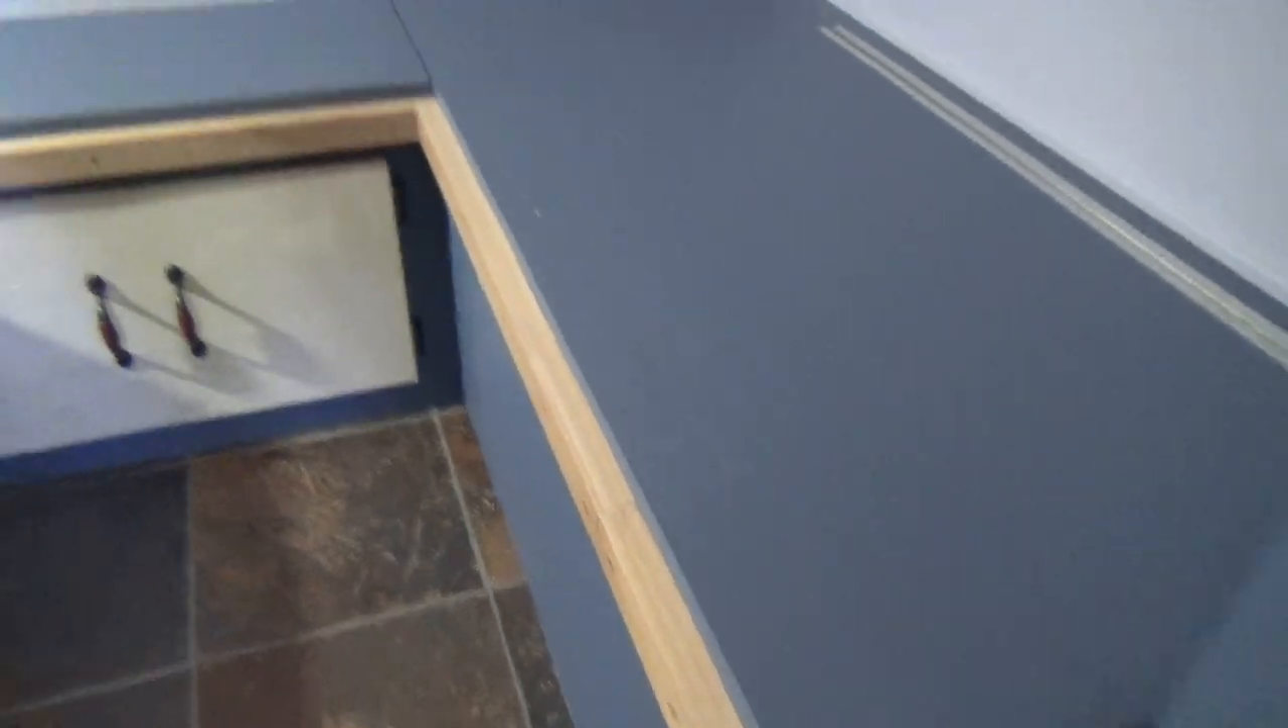Okay, so we've got the railing installed and I took it right to the edge.